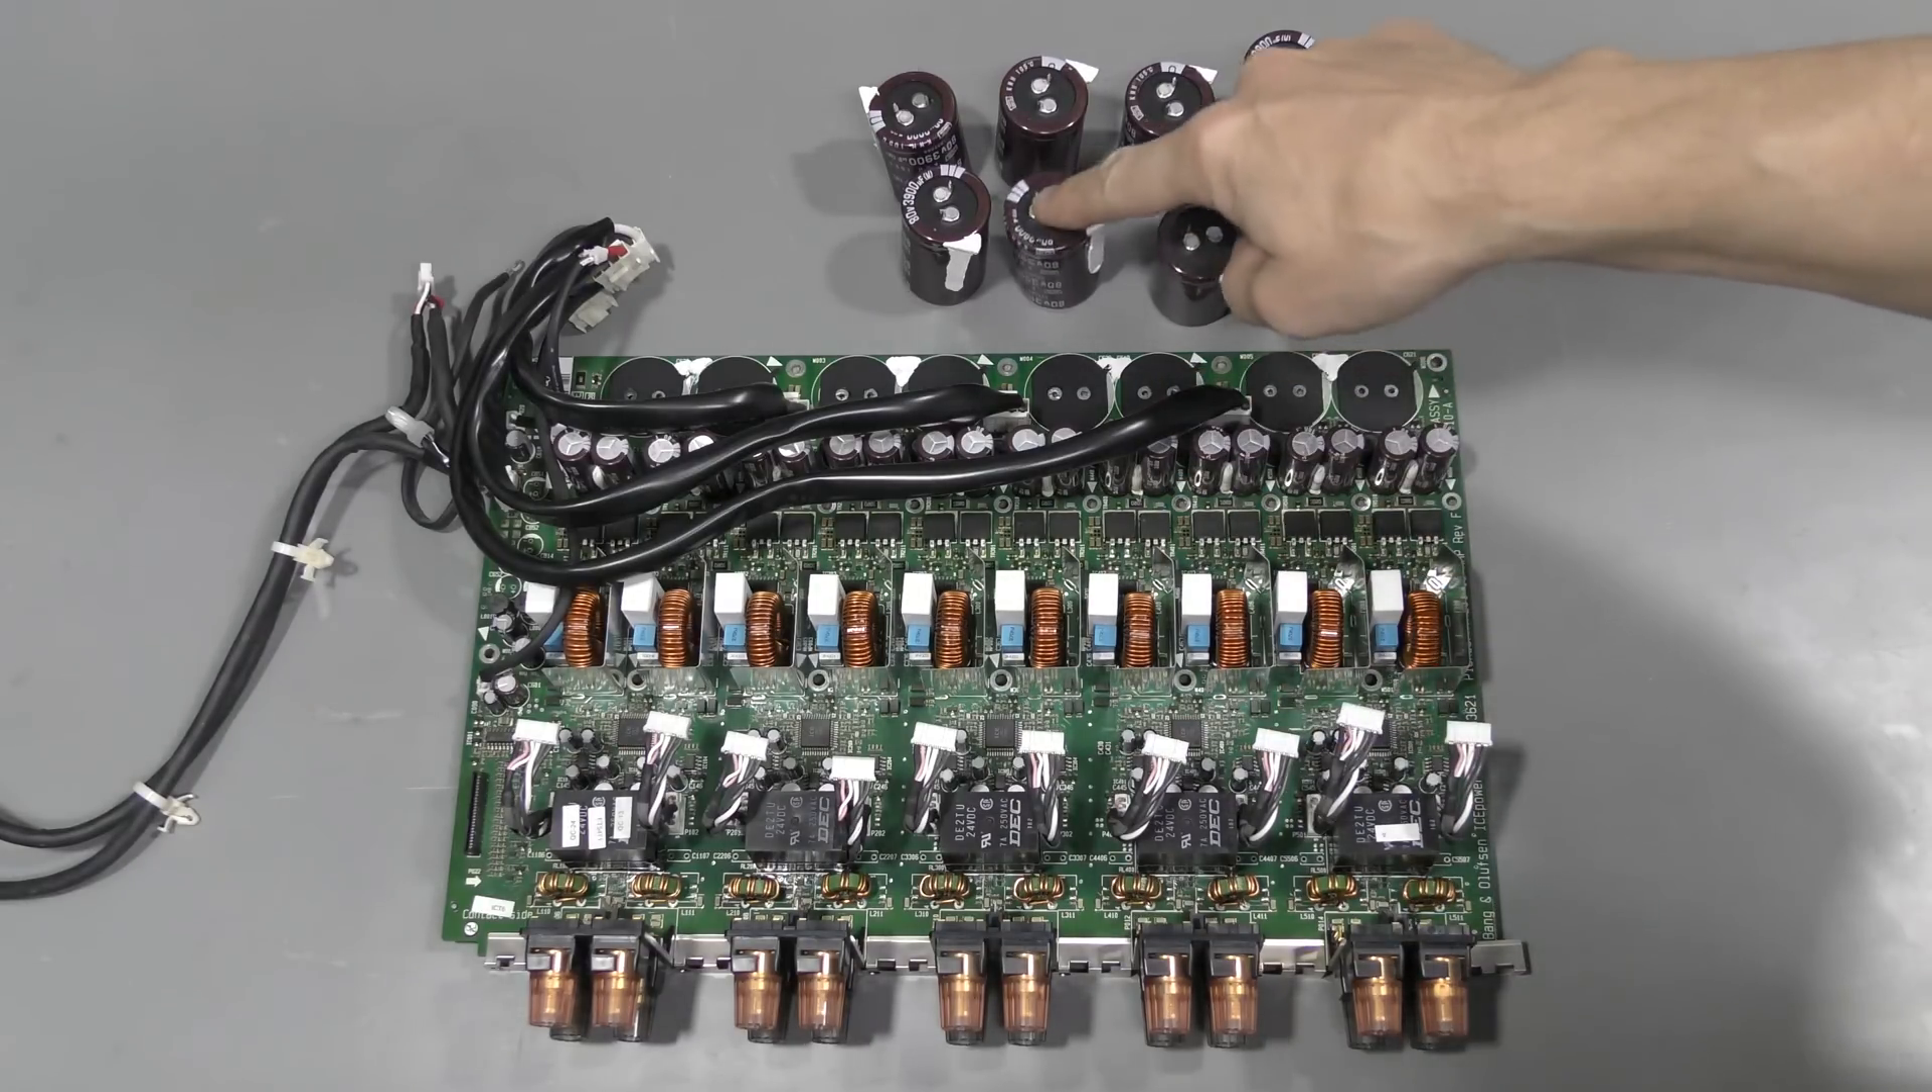And here is the power amp board. And I already removed these bulged capacitors.